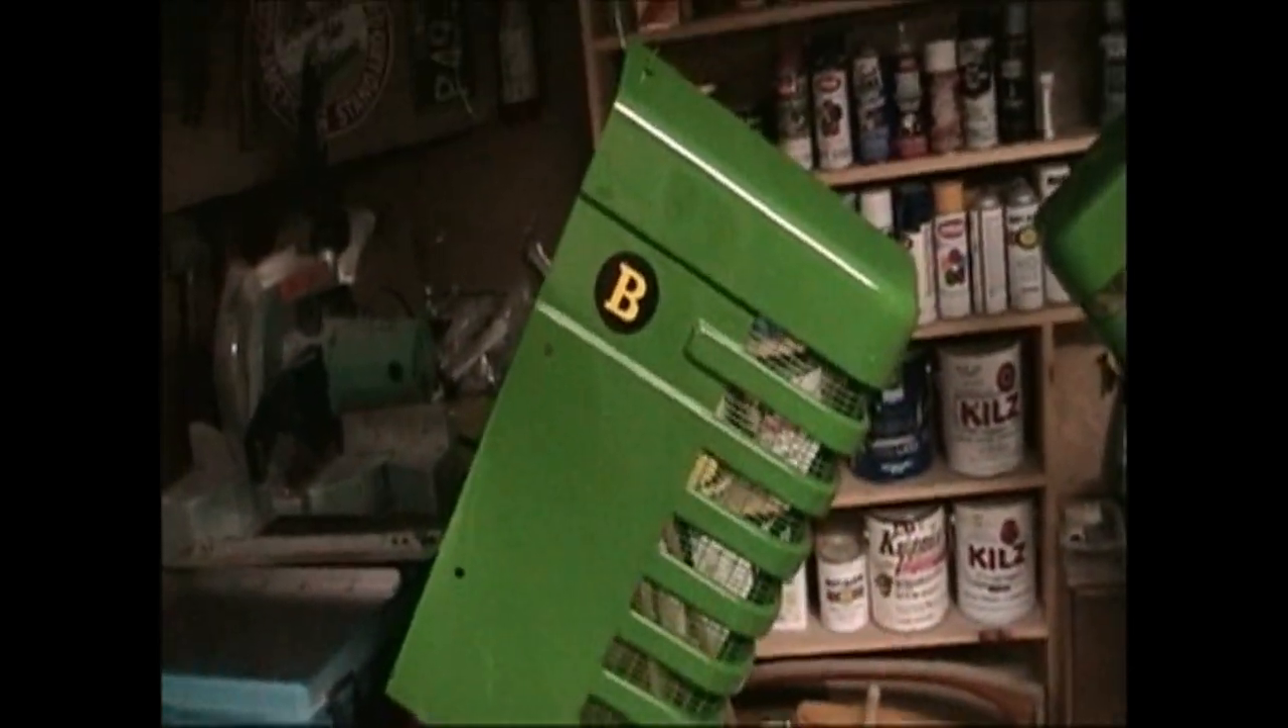We've got our decals in place. The first application of decals. It's starting to look like a John Deere tractor part.